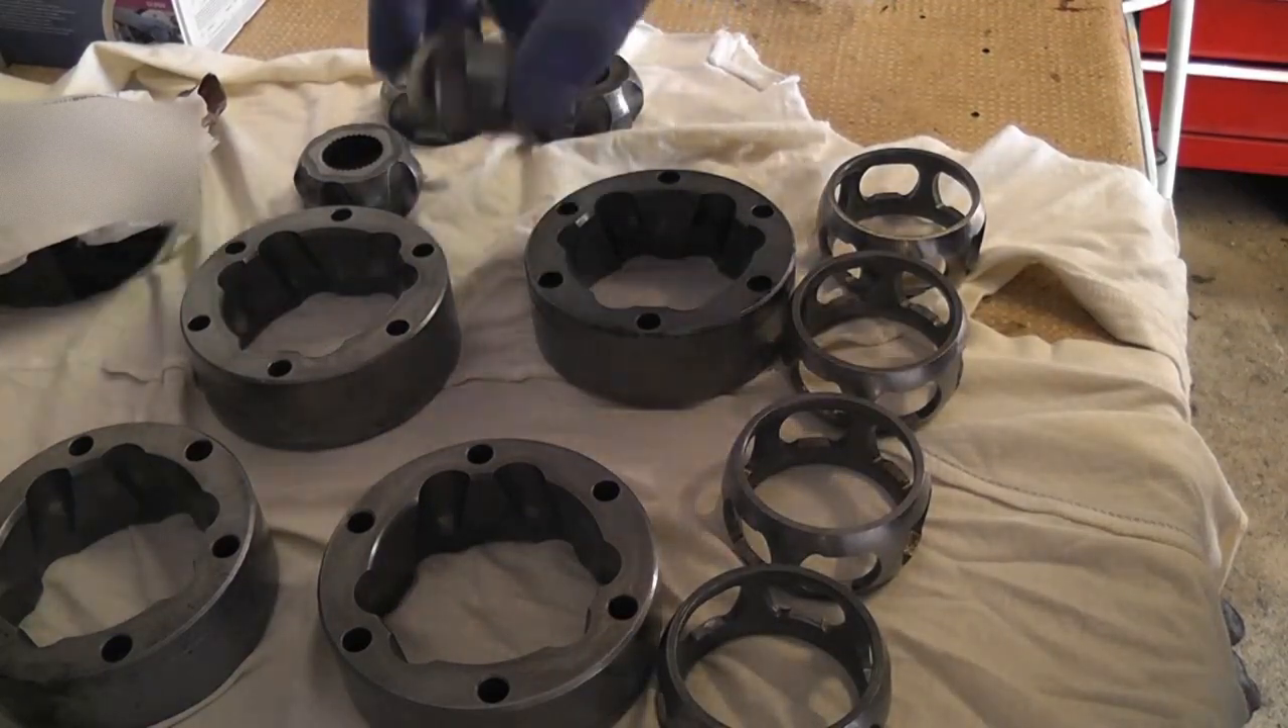Ok so here is the makings of the CV joints basically they're already disassembled as you can see.